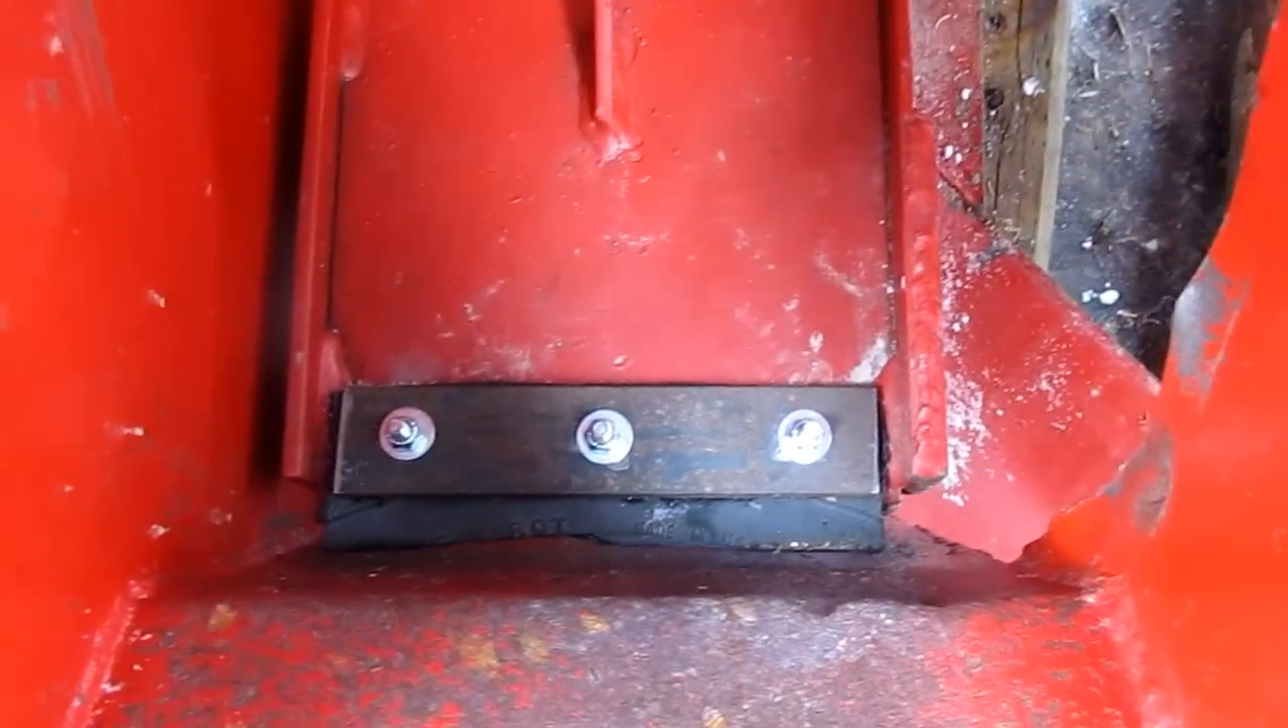You can see on the back that there's nylock nuts on top of the inch and a half piece of flat bar and they hold the rubber in place.